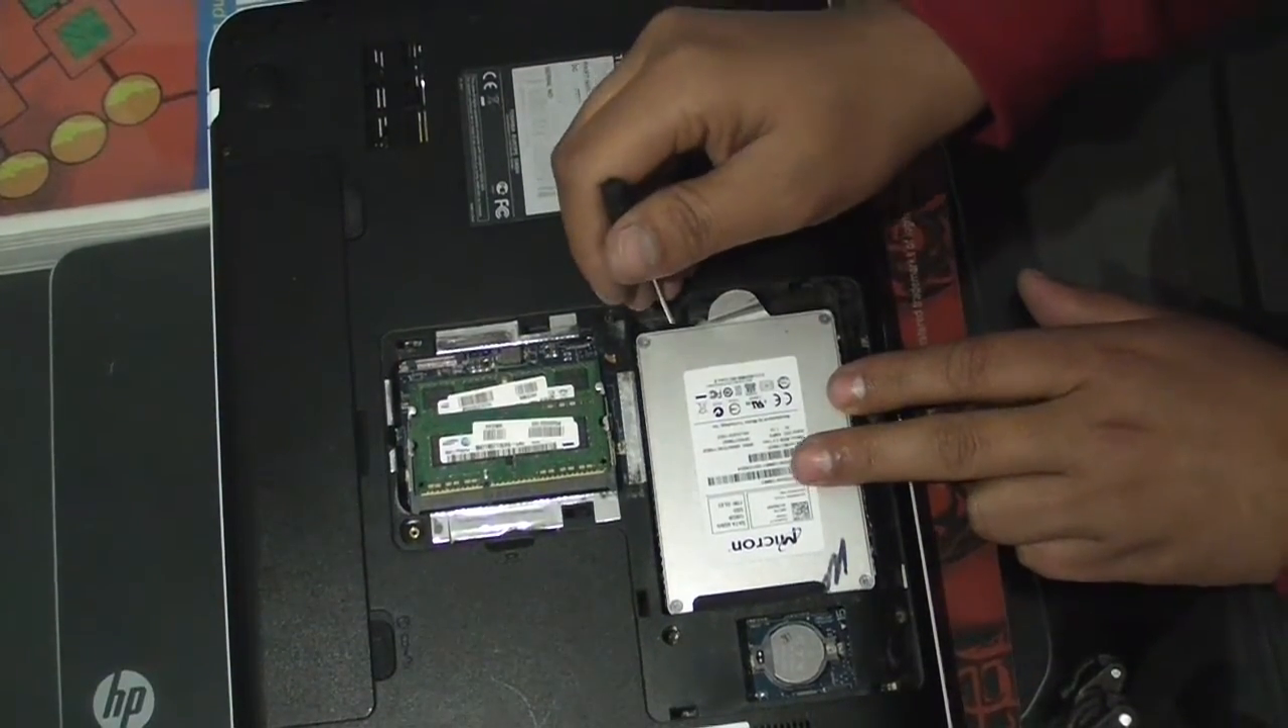یہ ہم نے اپنی ہارڈ ڈرائیو کو ریپلیس کر دیا SSD کے ساتھ۔